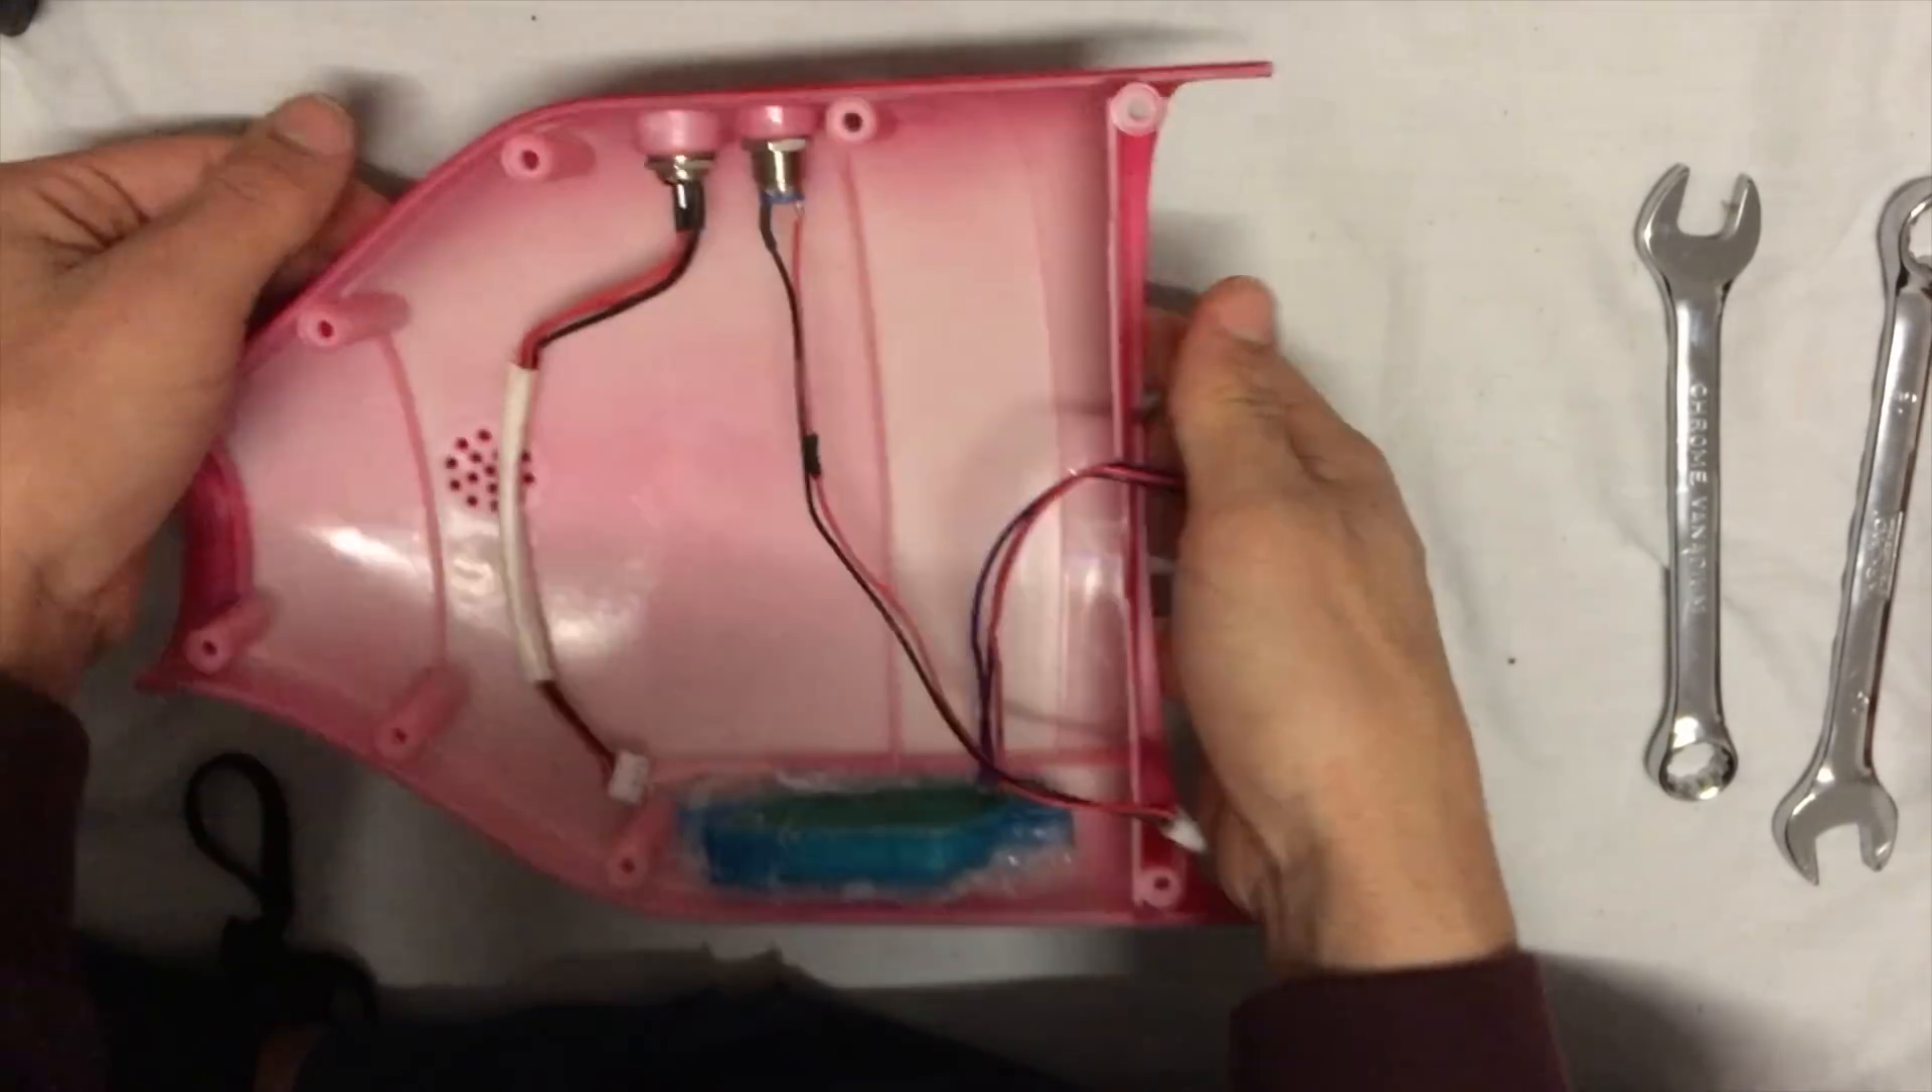Now we've got our cables in.